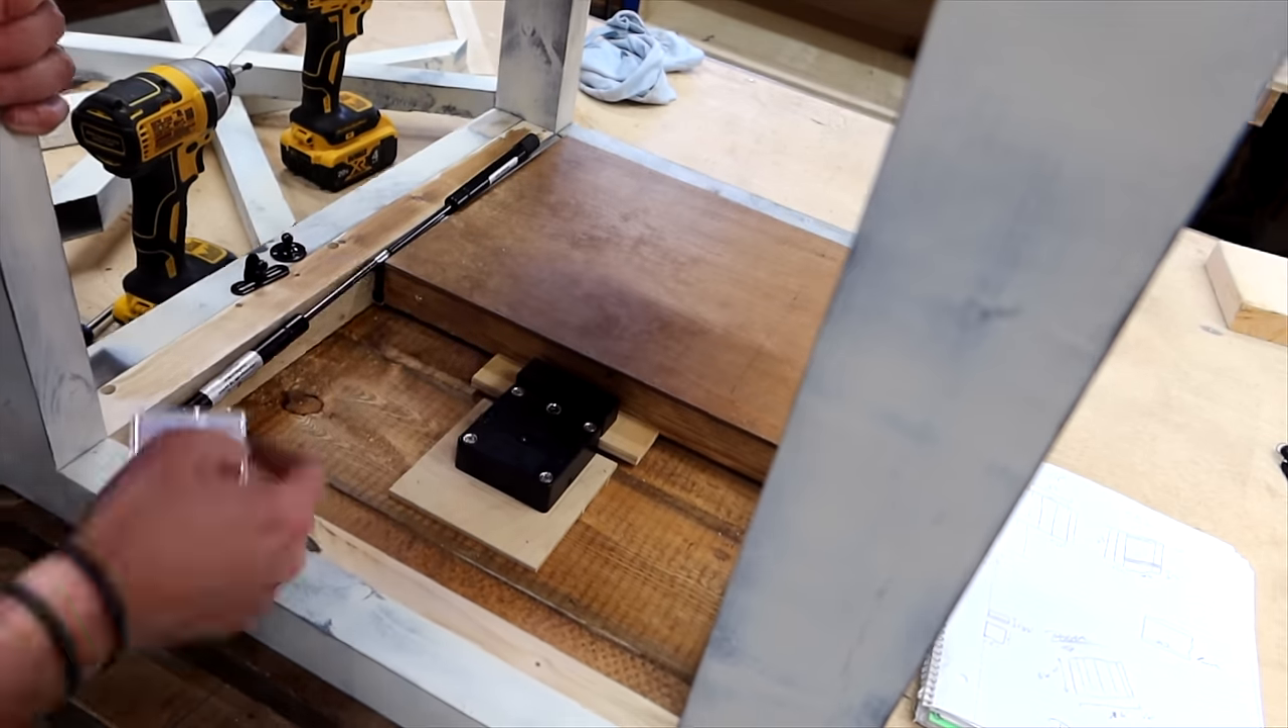So now that our lock is installed, we'll give it a little test.